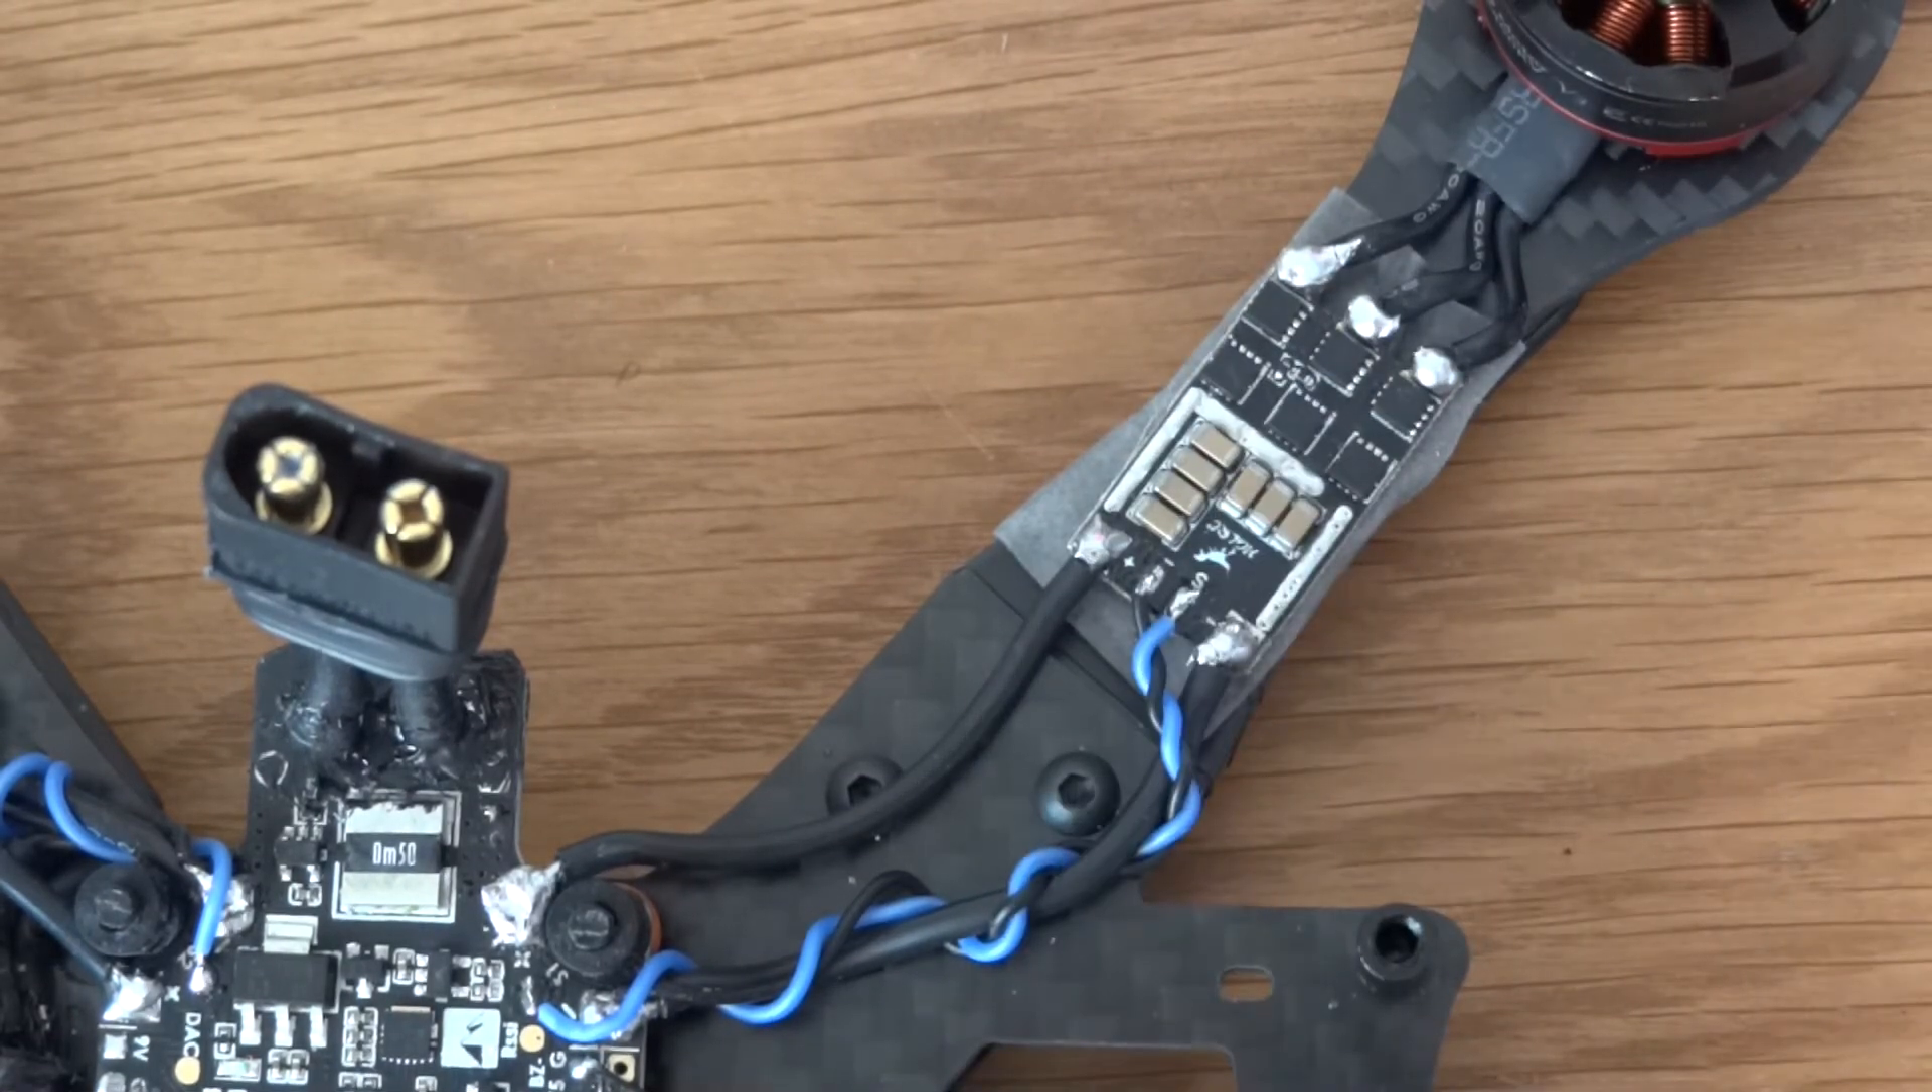As you can see there's nothing particularly clever or strange here just a standard setup. I've attached and soldered the motor wires straight onto the ESCs.